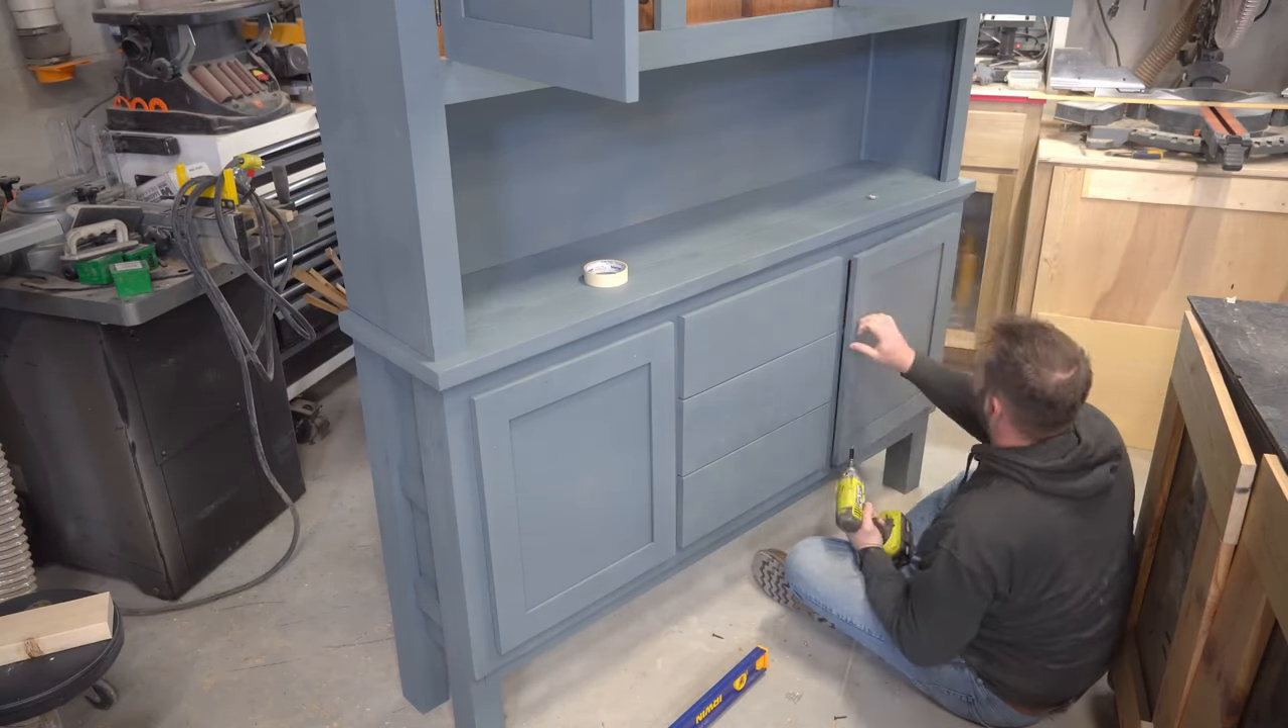So I hung the doors and attached the drawer faces and asked her to come over and take a look.